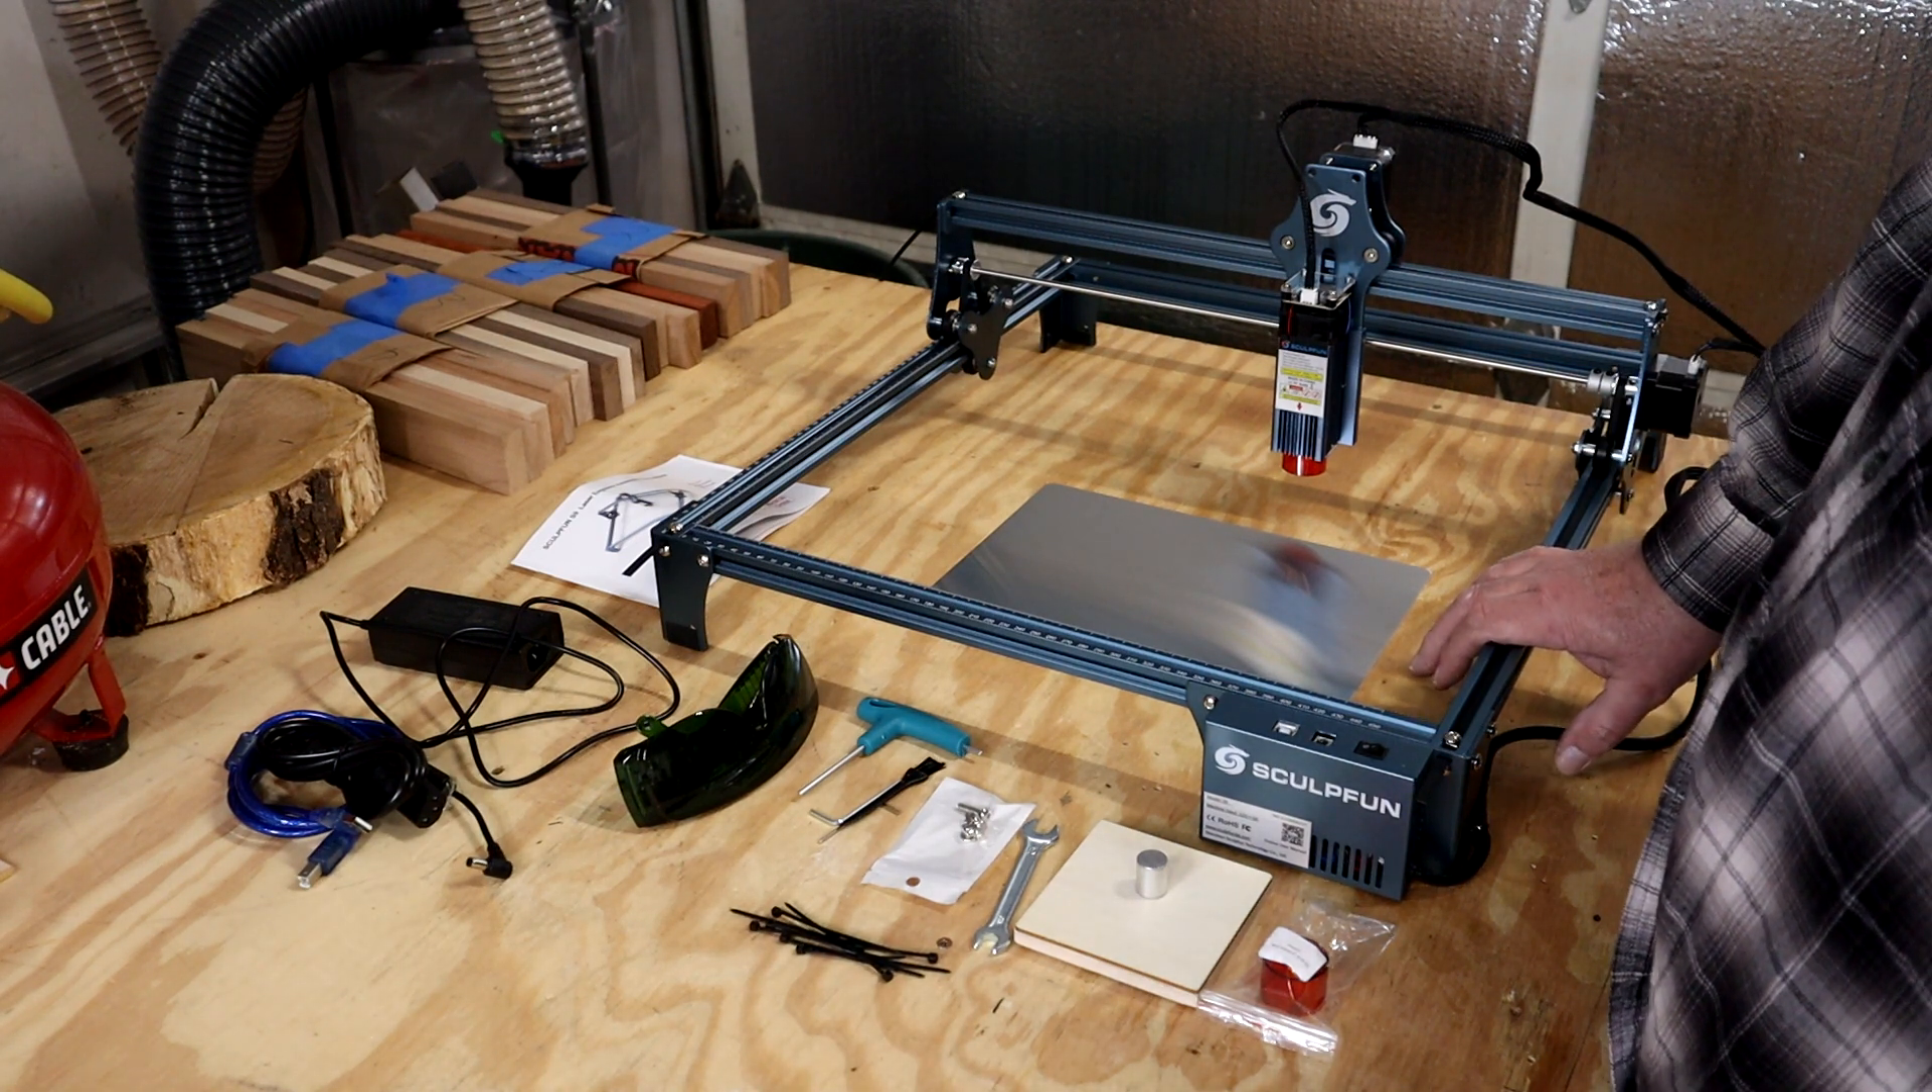All right. We have a built laser.